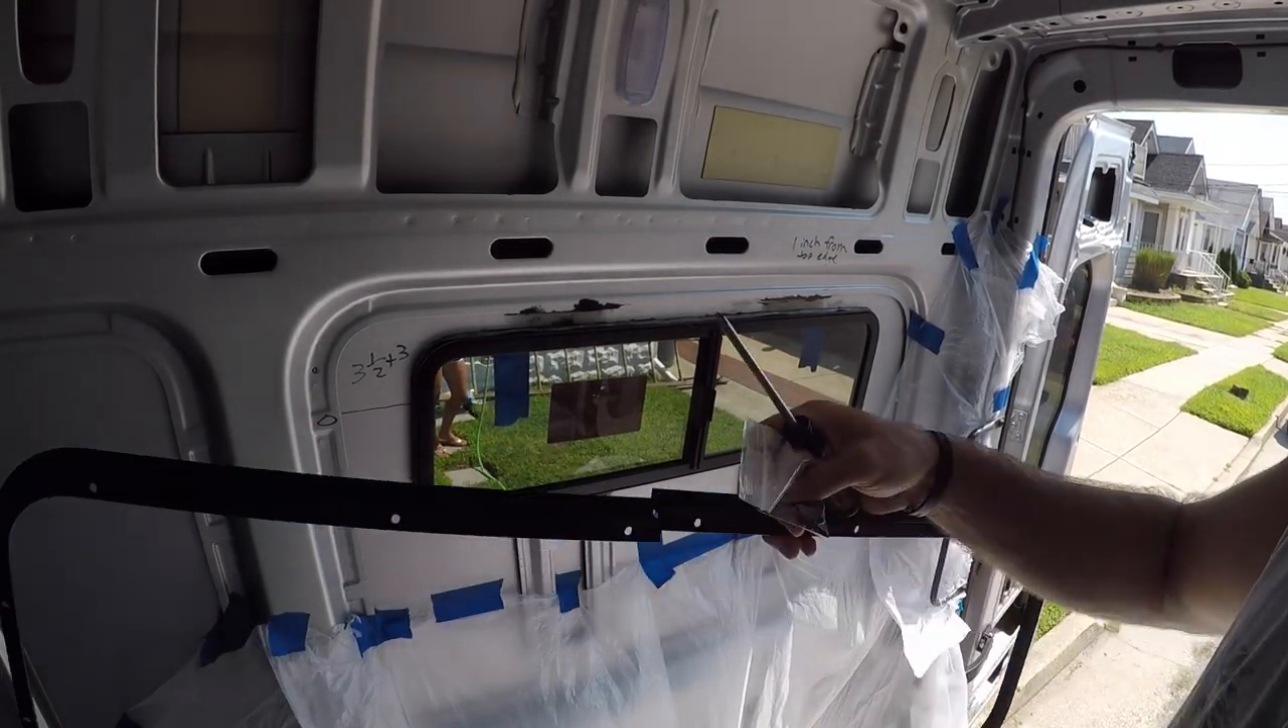All right so we got the window in place.